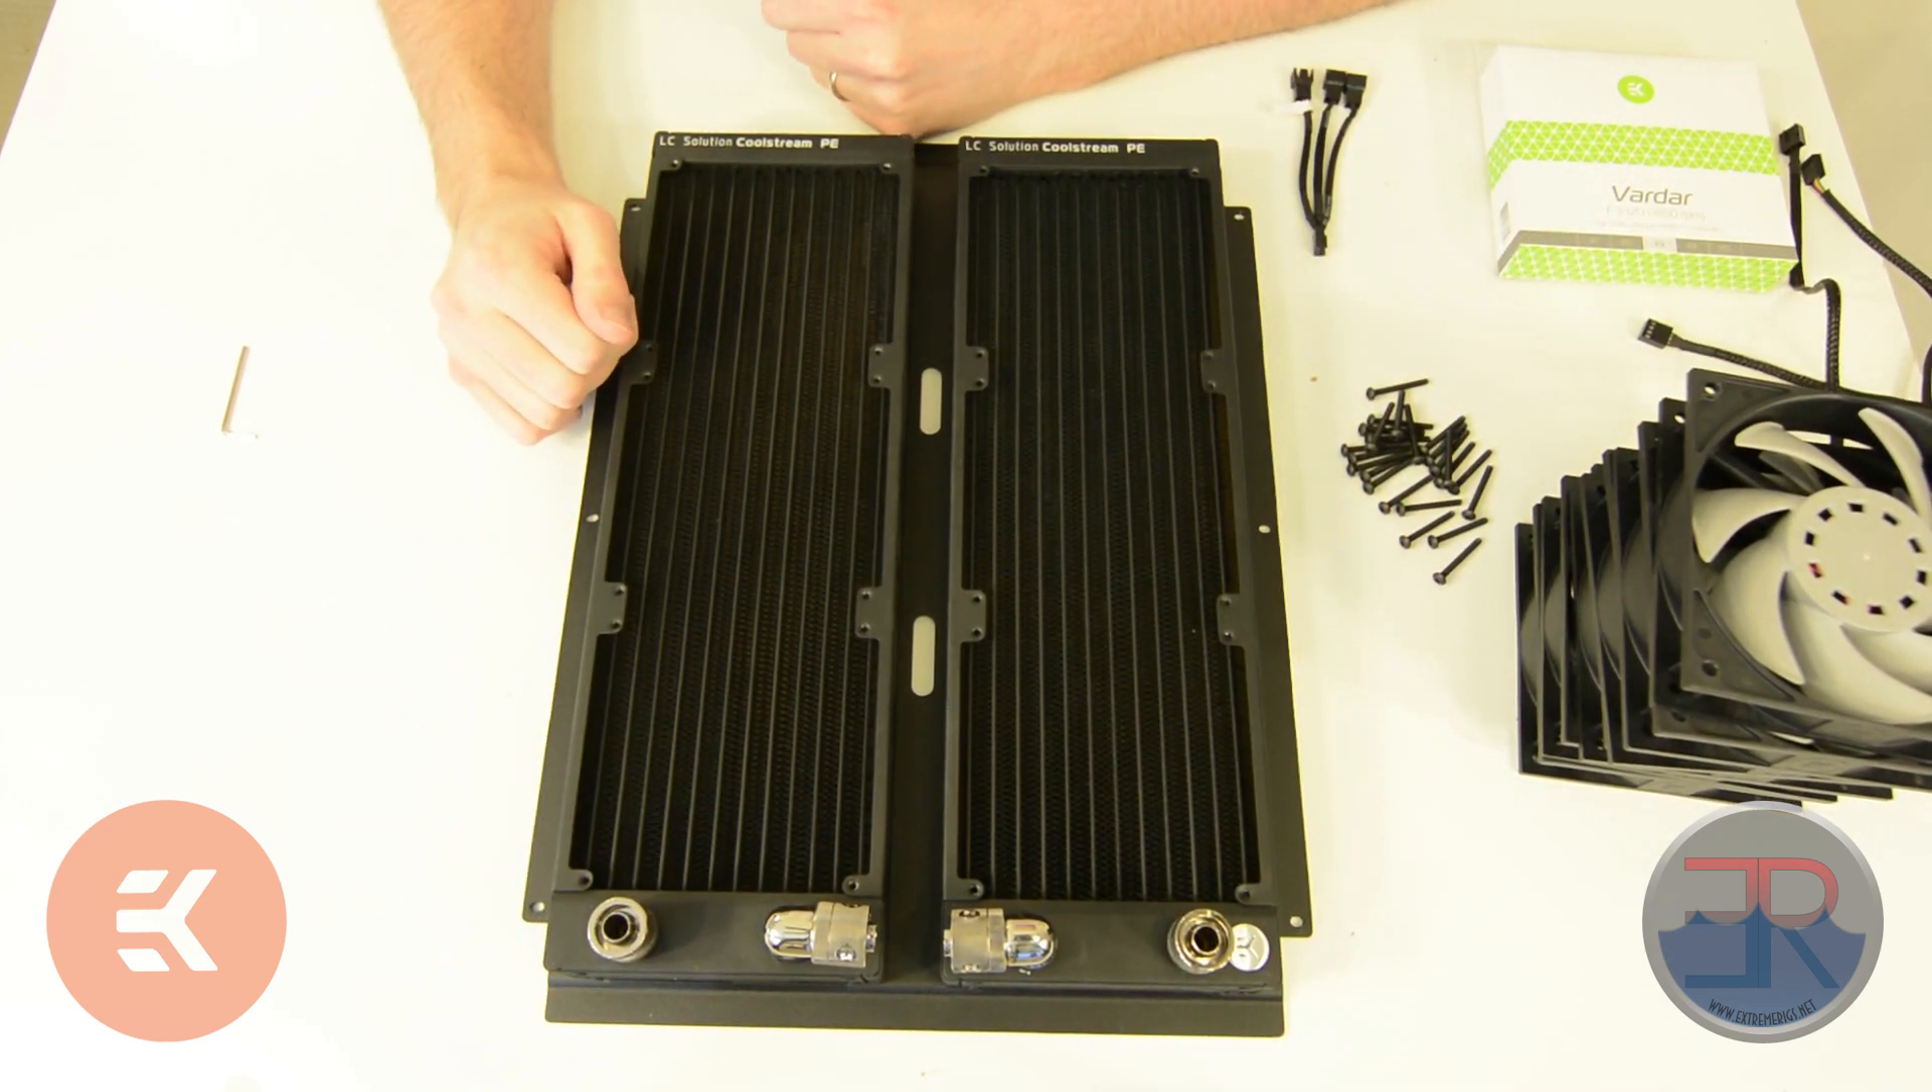So now our fittings are in, that part is done.